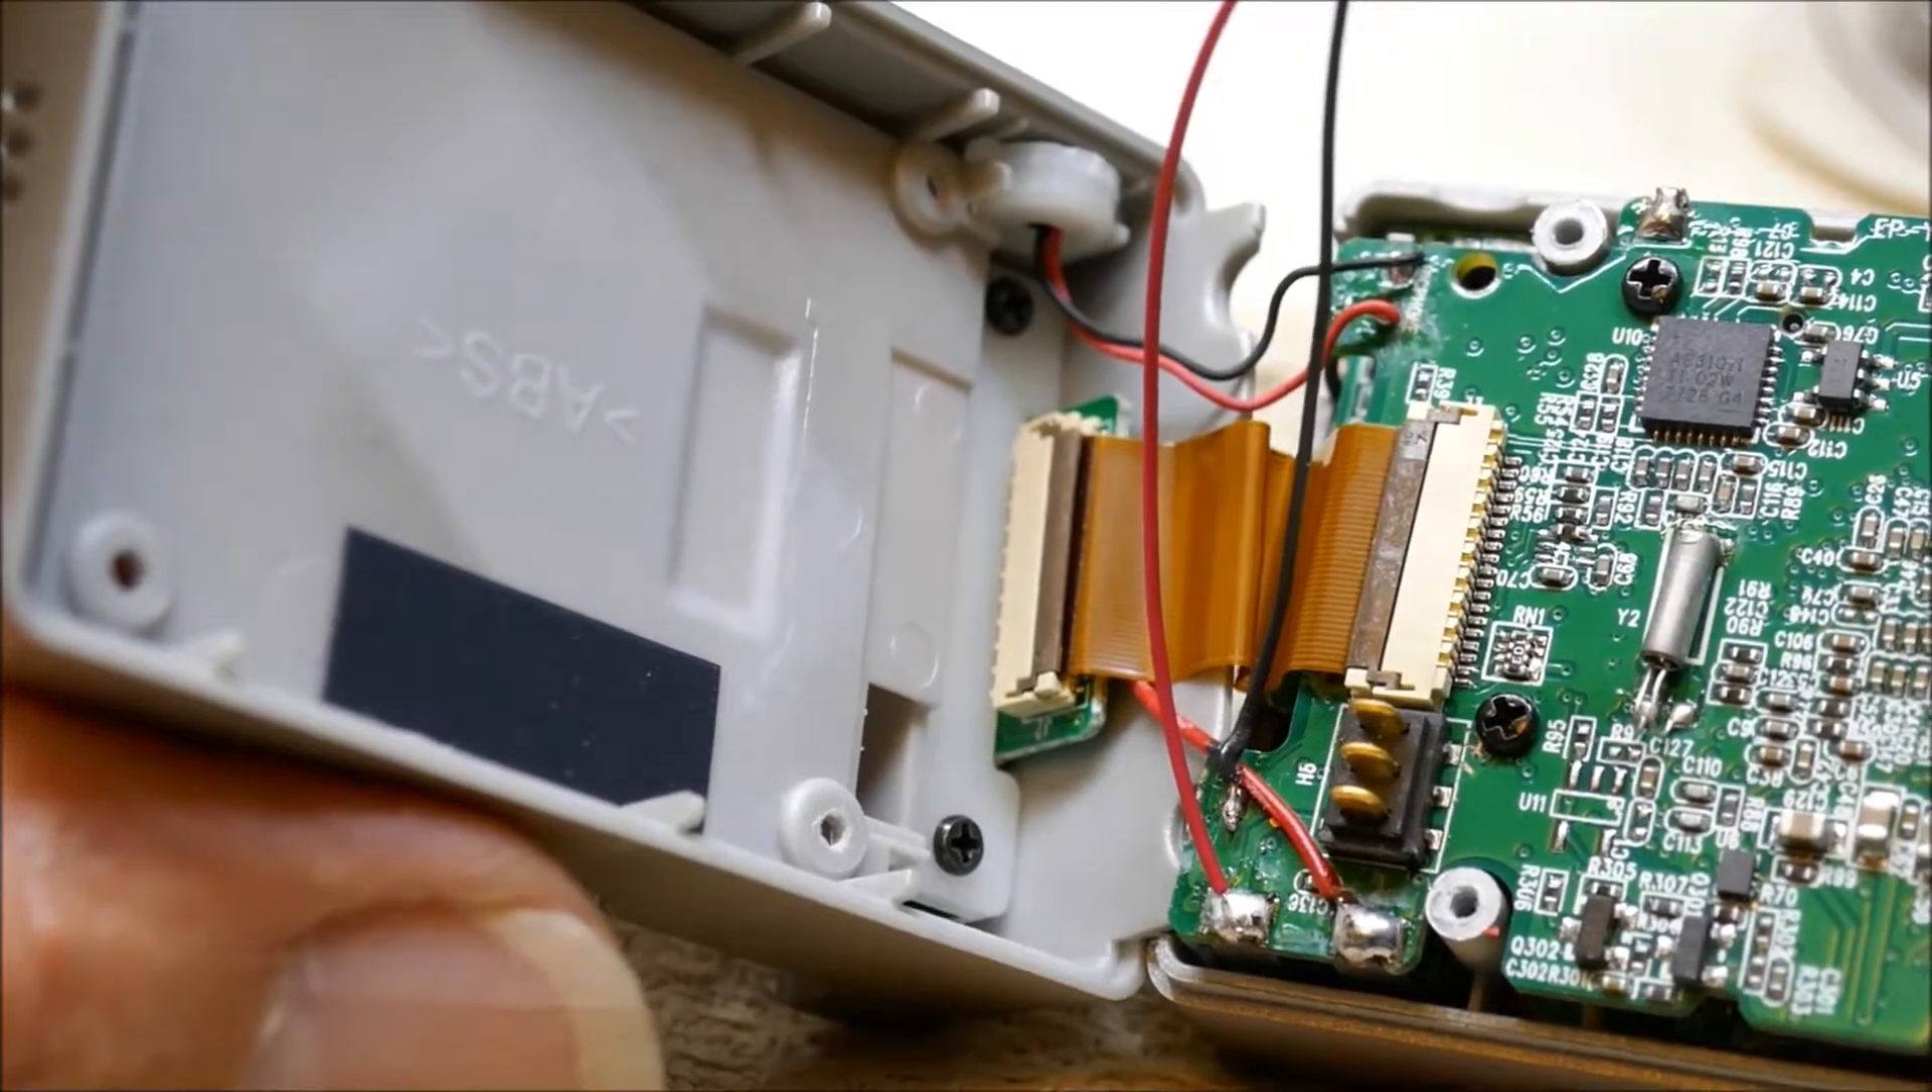I've got both my external wires on.